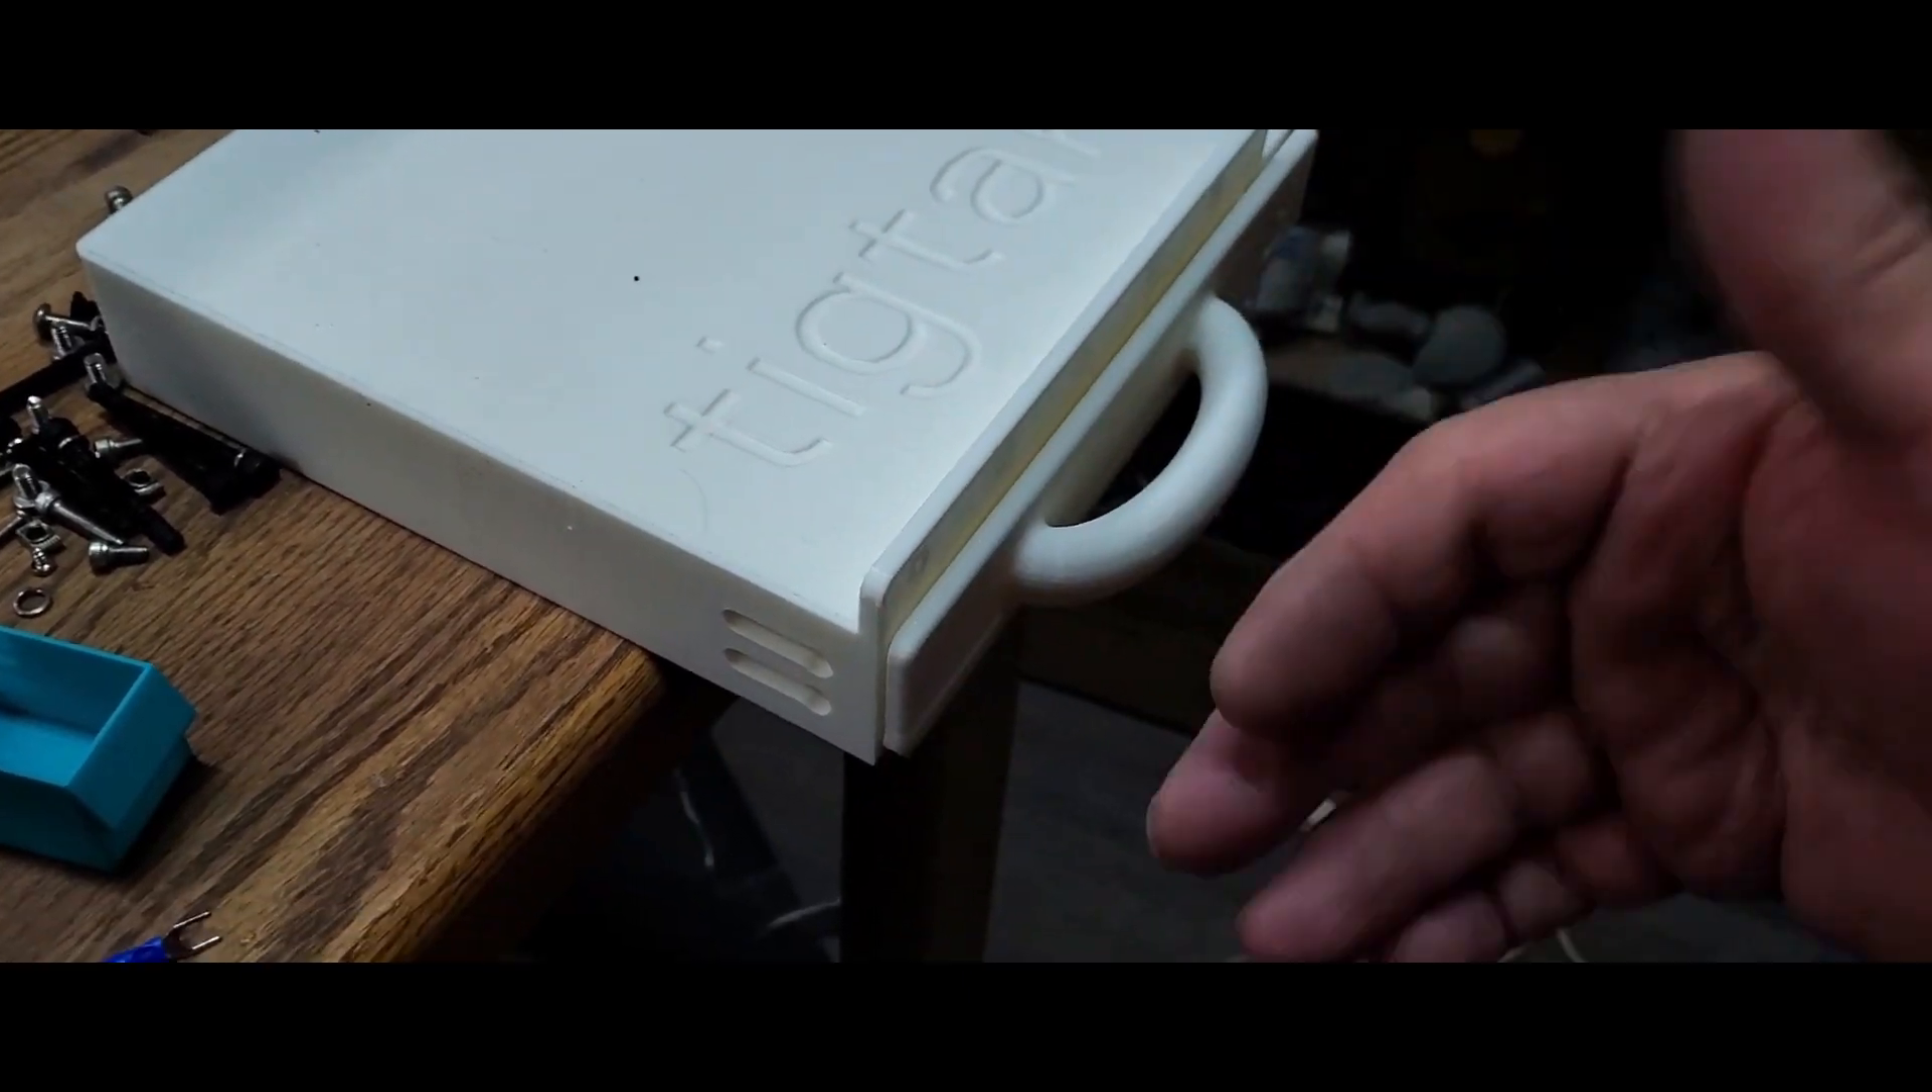I've got the drawer assembly done right here. That's done in white, I'm probably going to prime that and paint it.